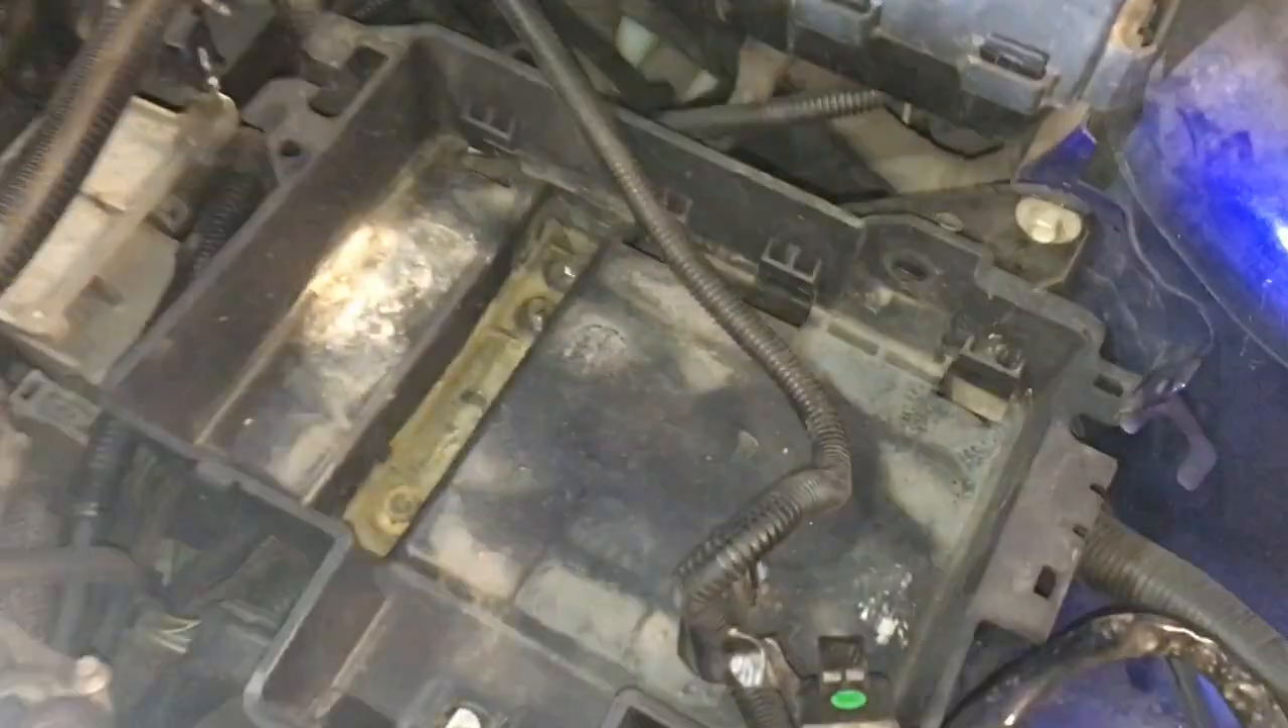All right so battery's out now the tray needs to come out.